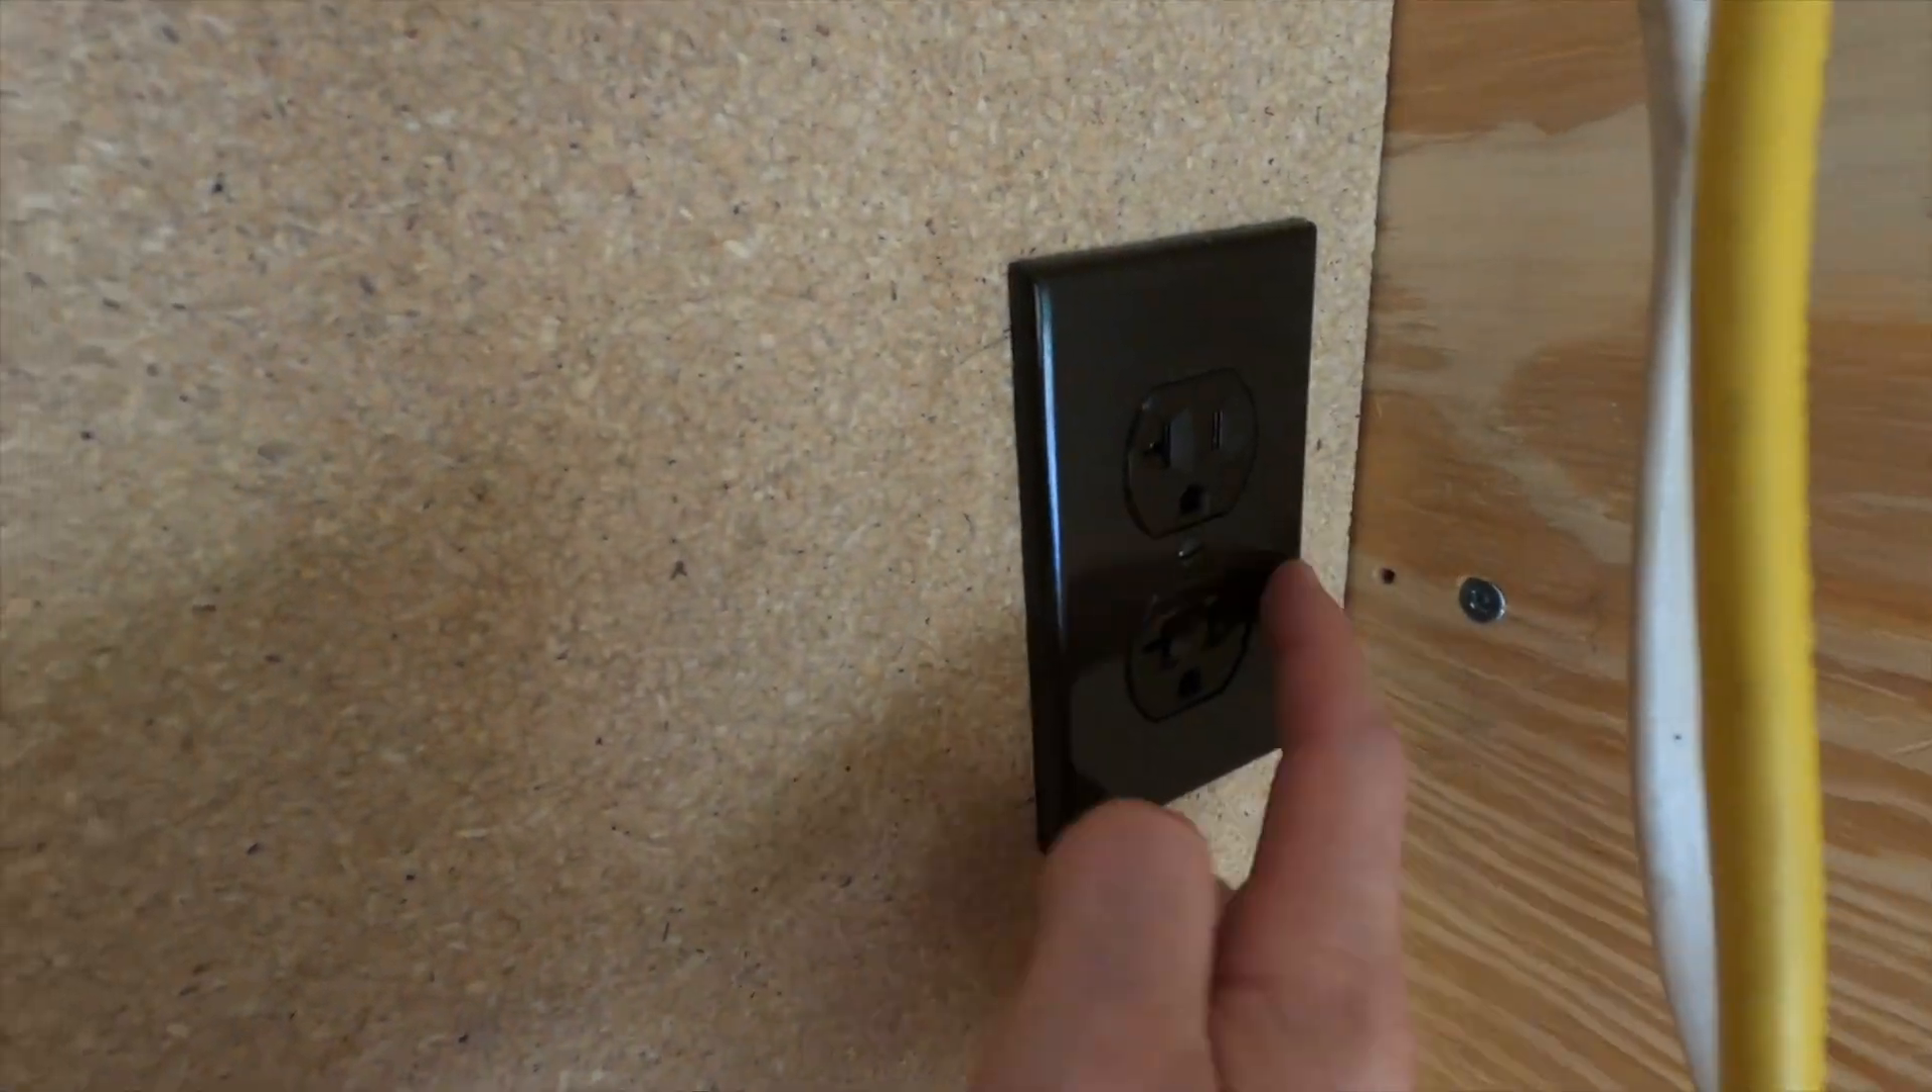We have one plug that we installed on the side of this cabinet.